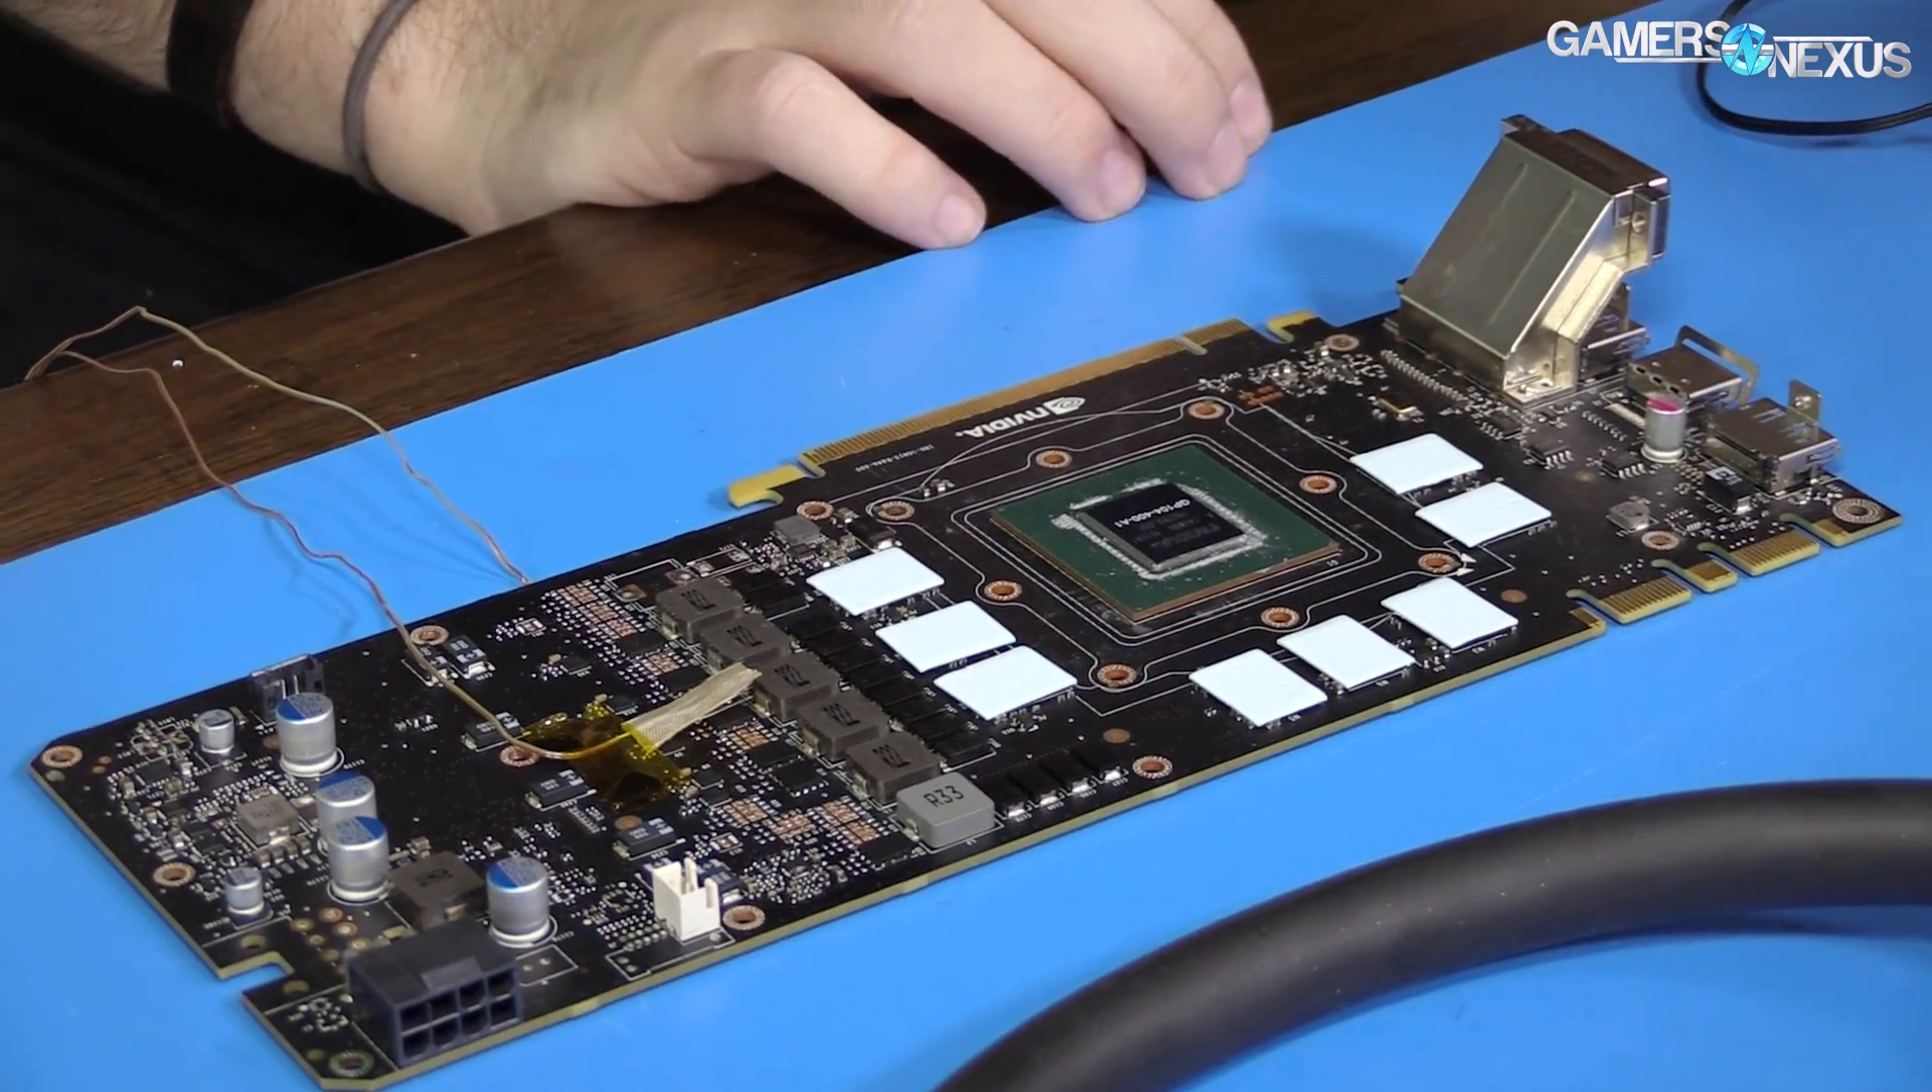Okay that's the vram thermal pads done.